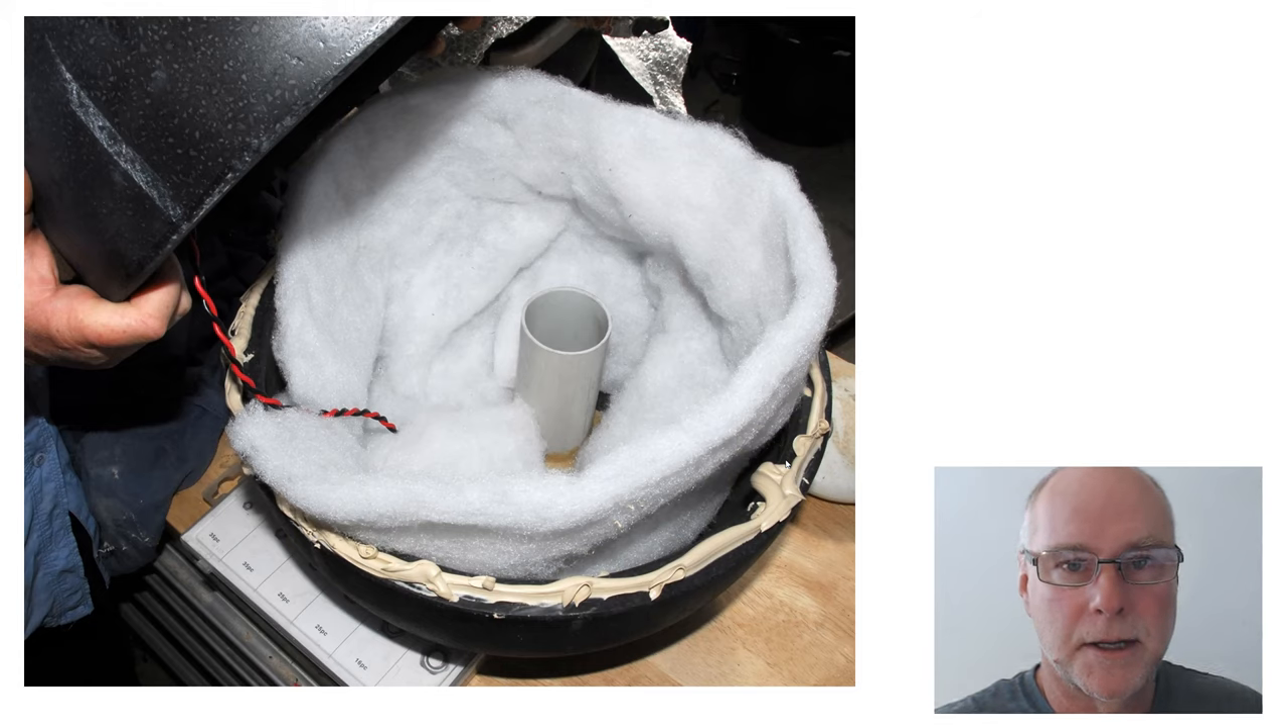I've put lots and lots of water cleanup glue, industrial building adhesive around the rim.